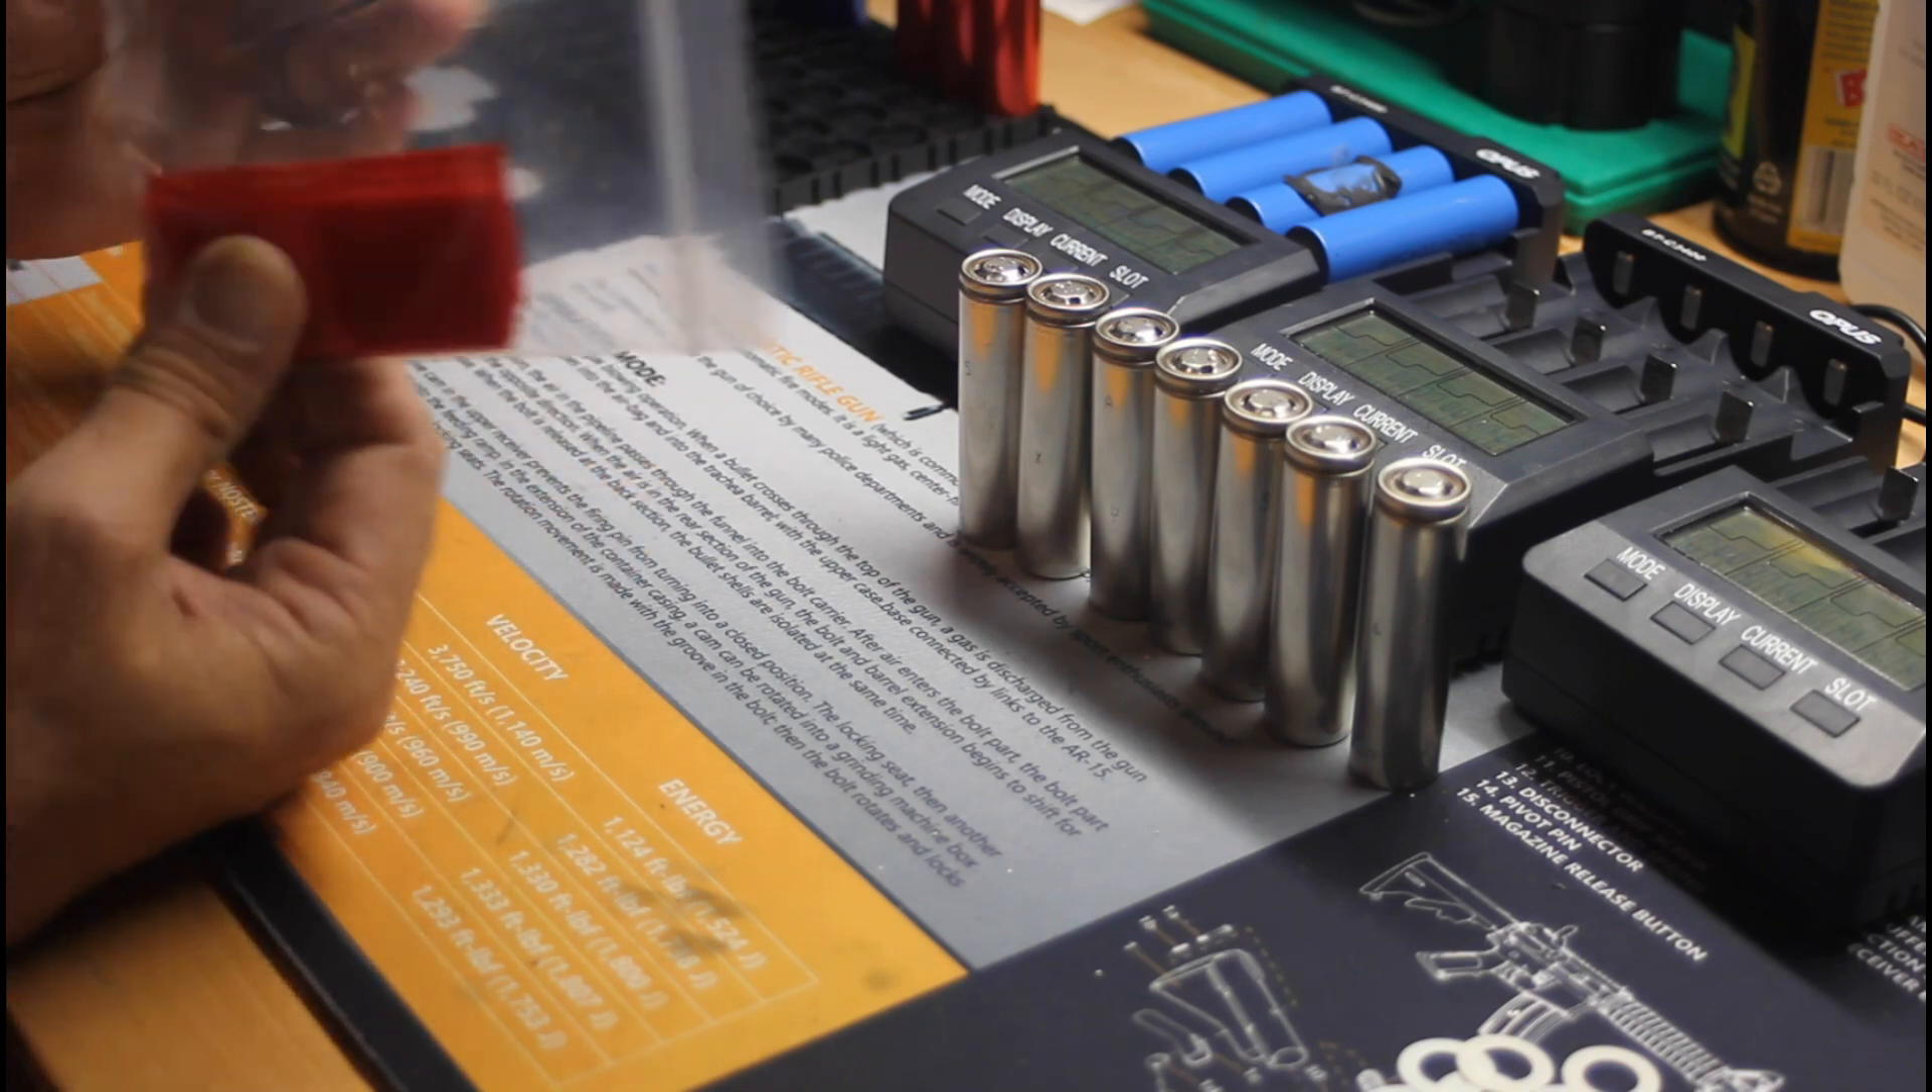Okay, so now we have our cells stripped down of their factory plastic.